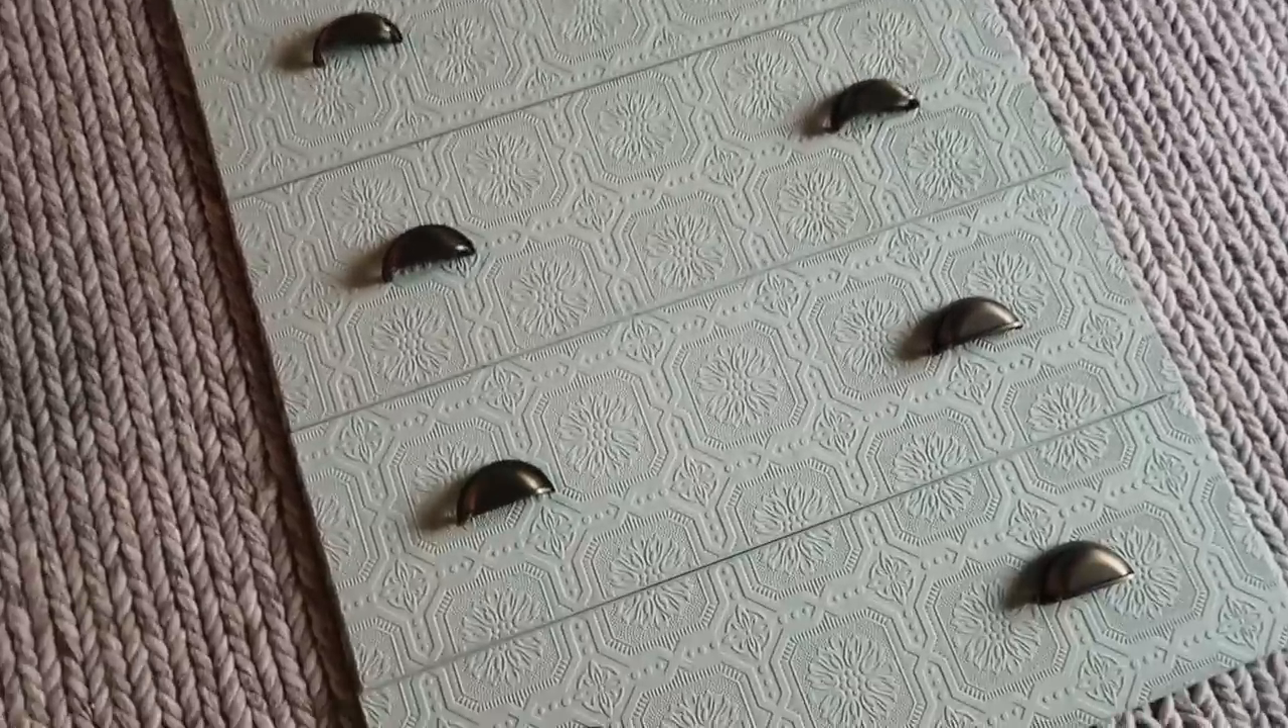I just went ahead and added all of the handles to the front of the drawers and it looks amazing.